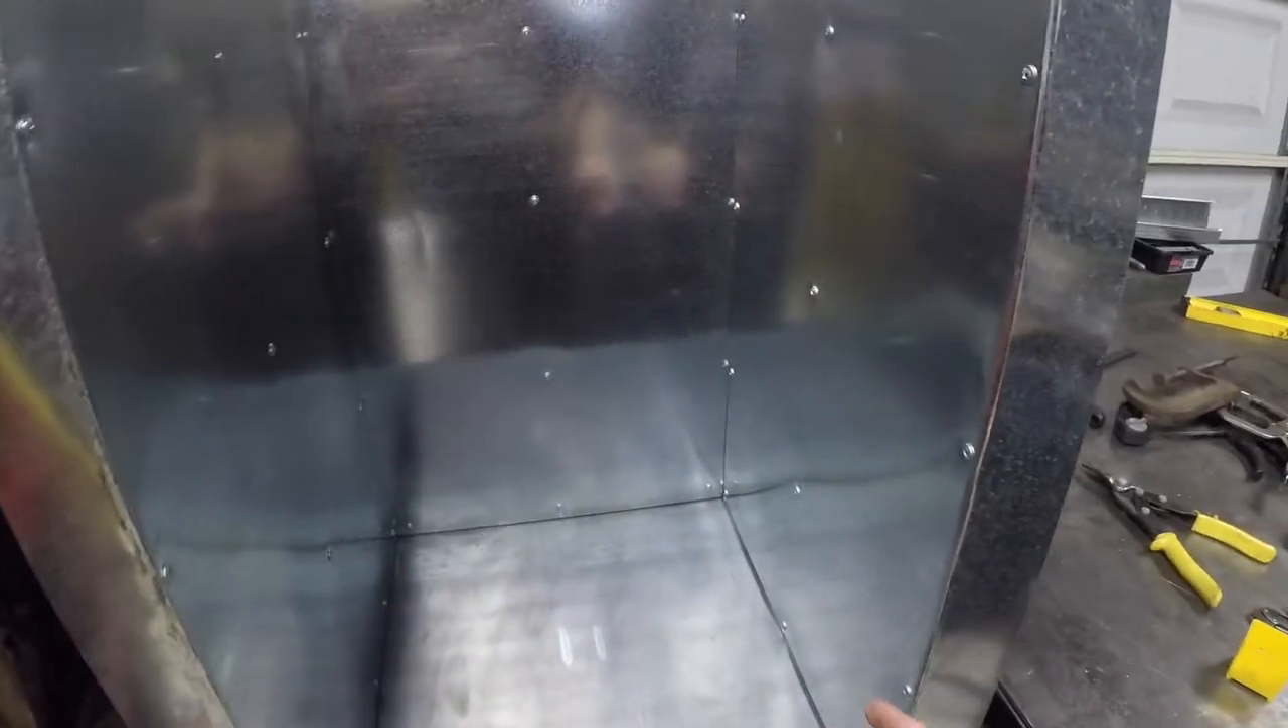I got the walls built and bolted to the back wall.